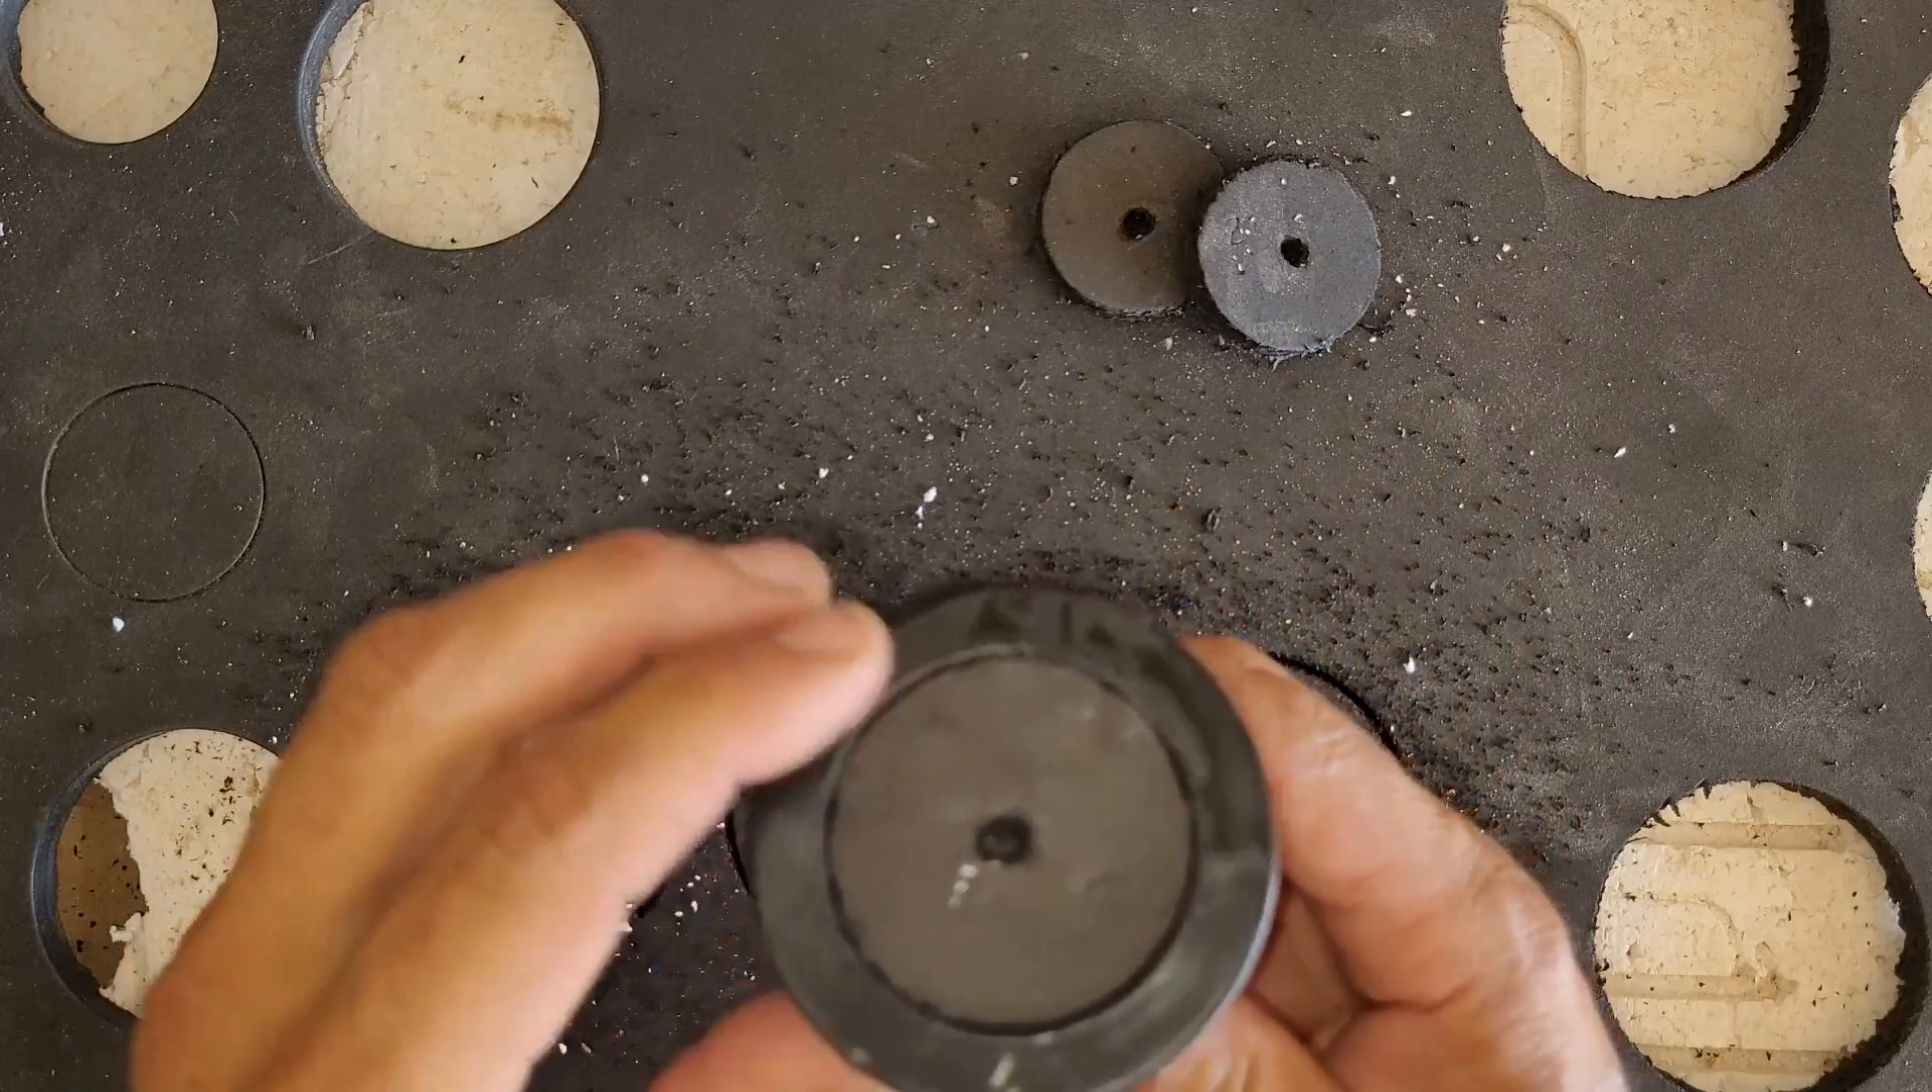The pieces scrap pieces that were cut out they're two inches and they fit in the two inch net cup.